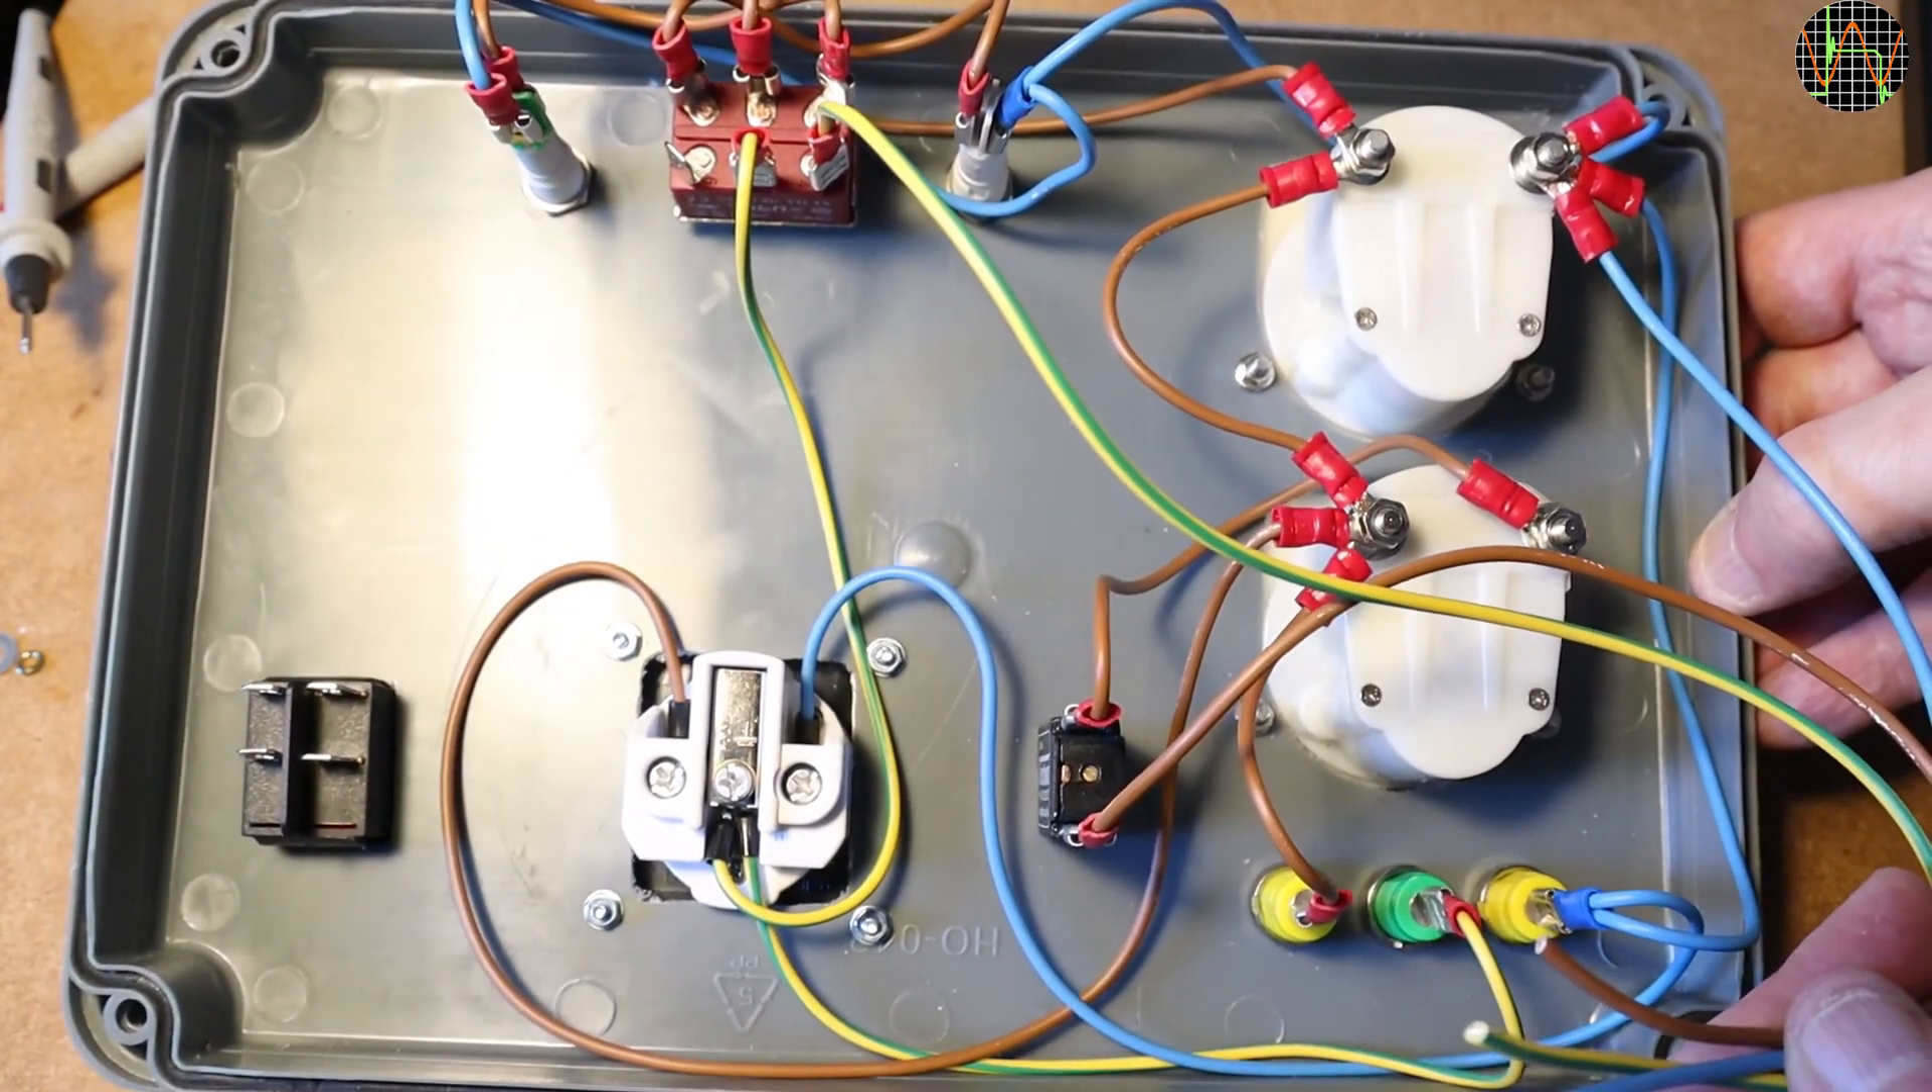On the left you see the main switch for the primary side has no wires yet because, if you recall, these wires have already been prepared as part of the transformer installation.